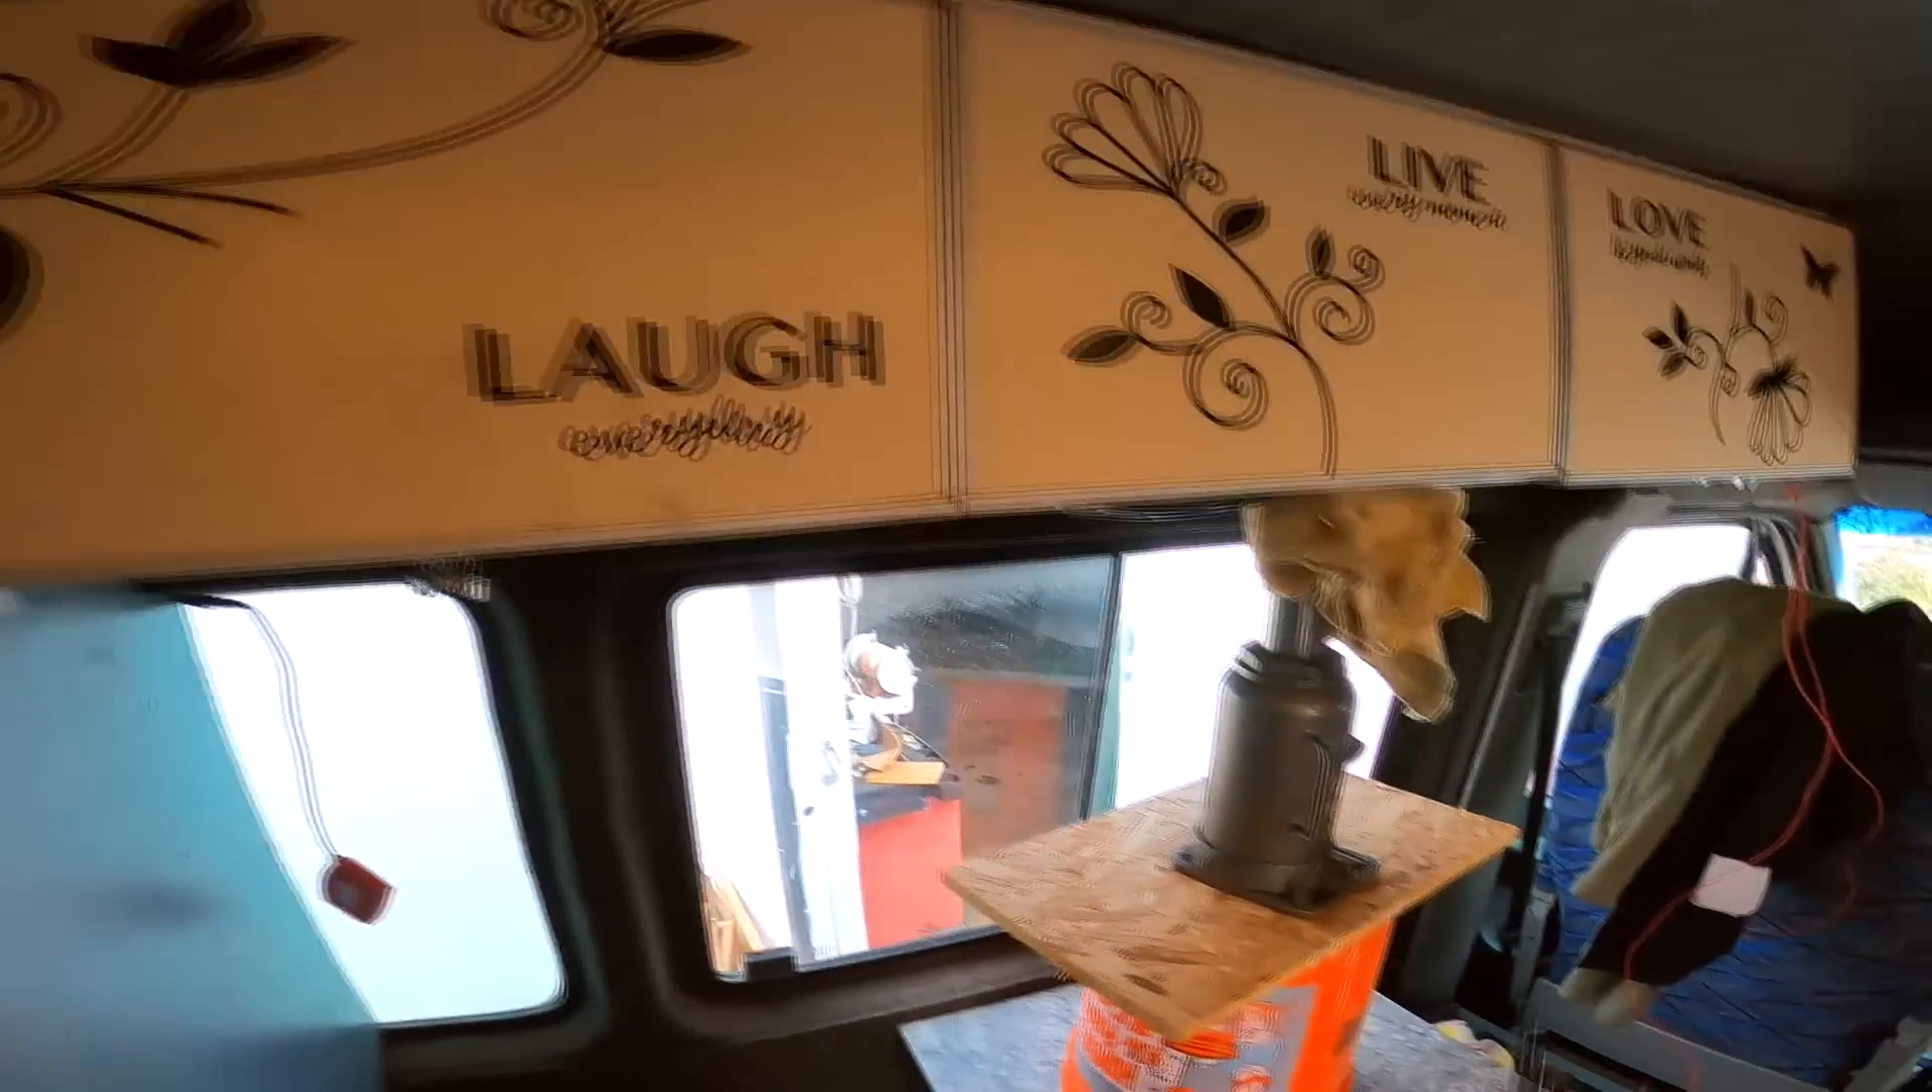Mueble de acá, ya está puesto.